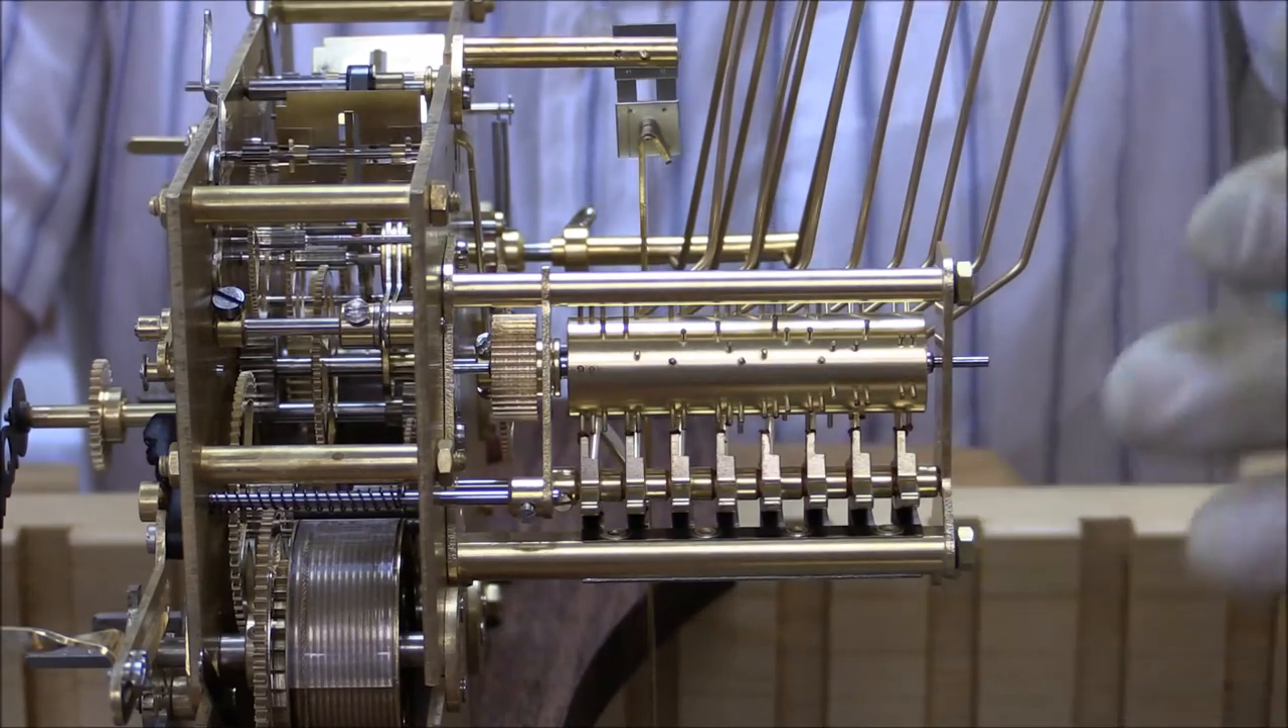We have hammer assembly installed here. Everything's adjusted.